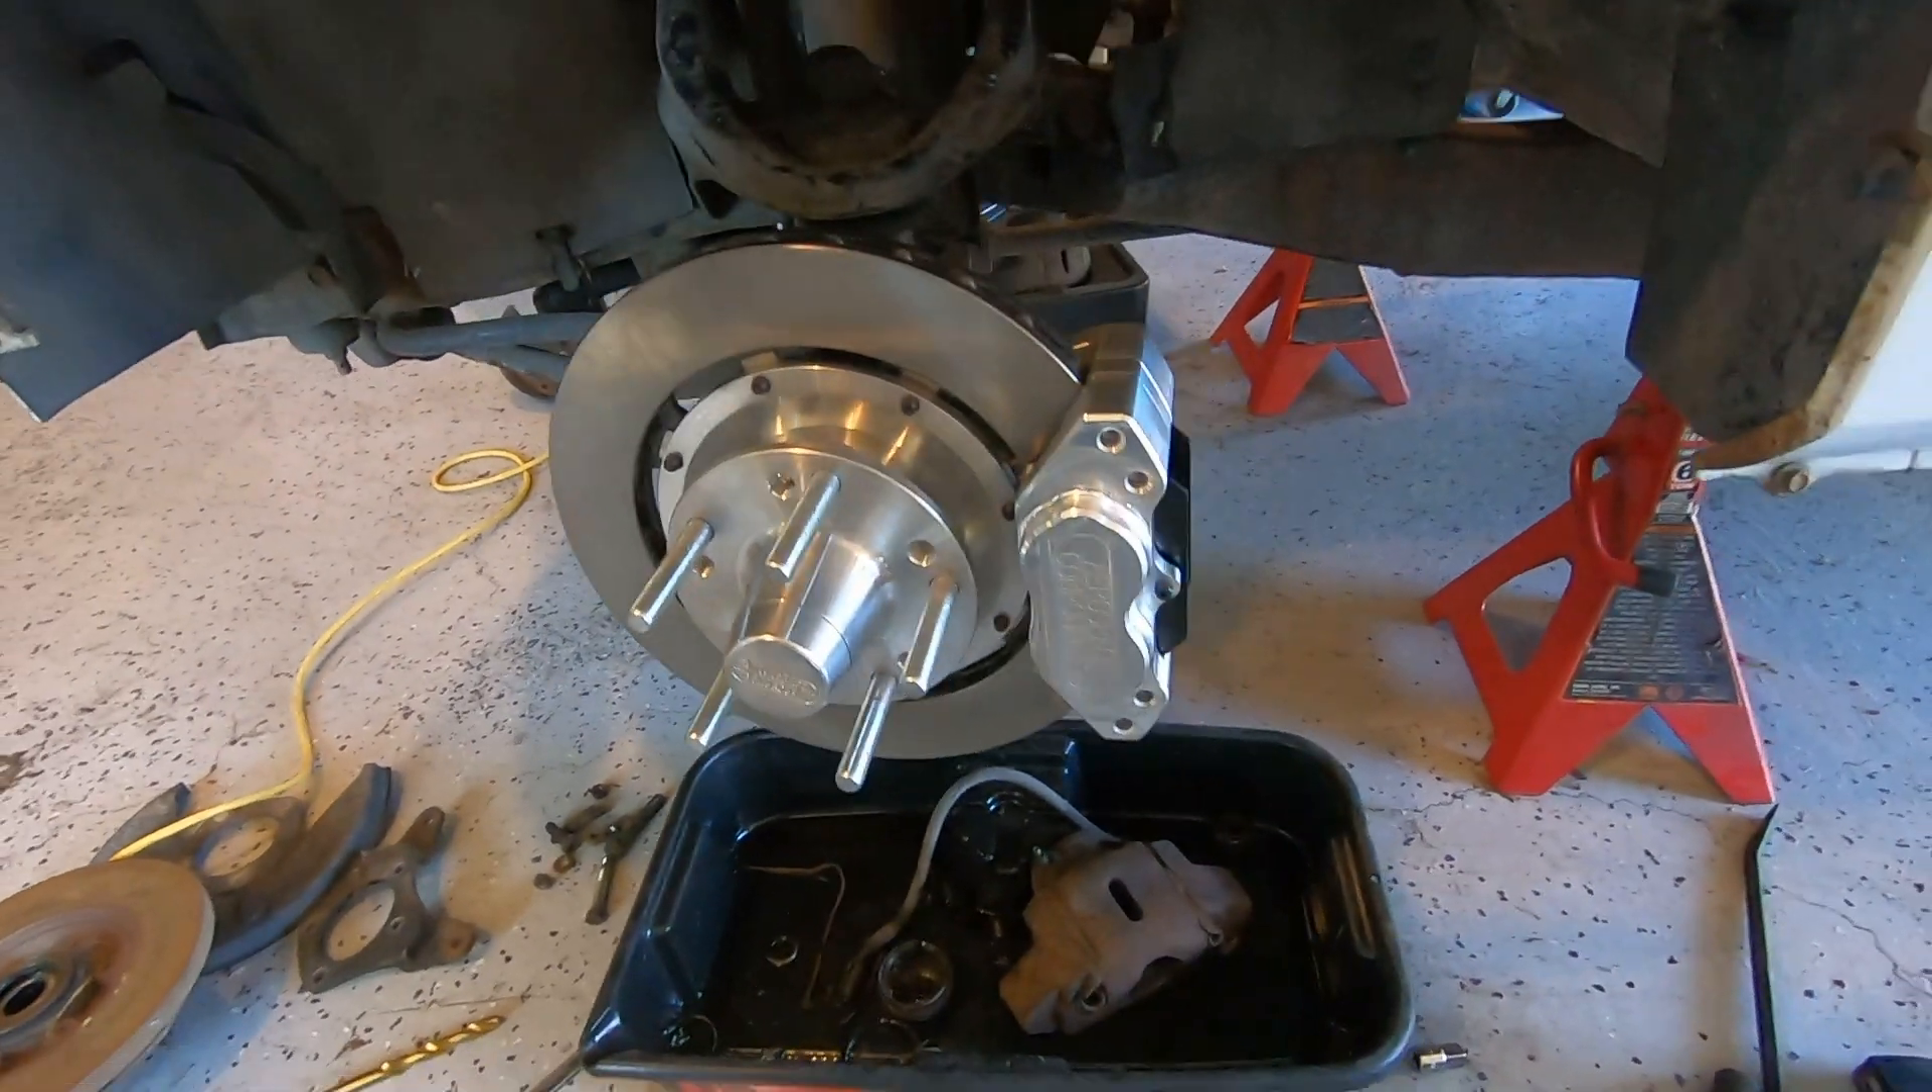All right guys so here it is installed the aerospace components billet aluminum brake kit.